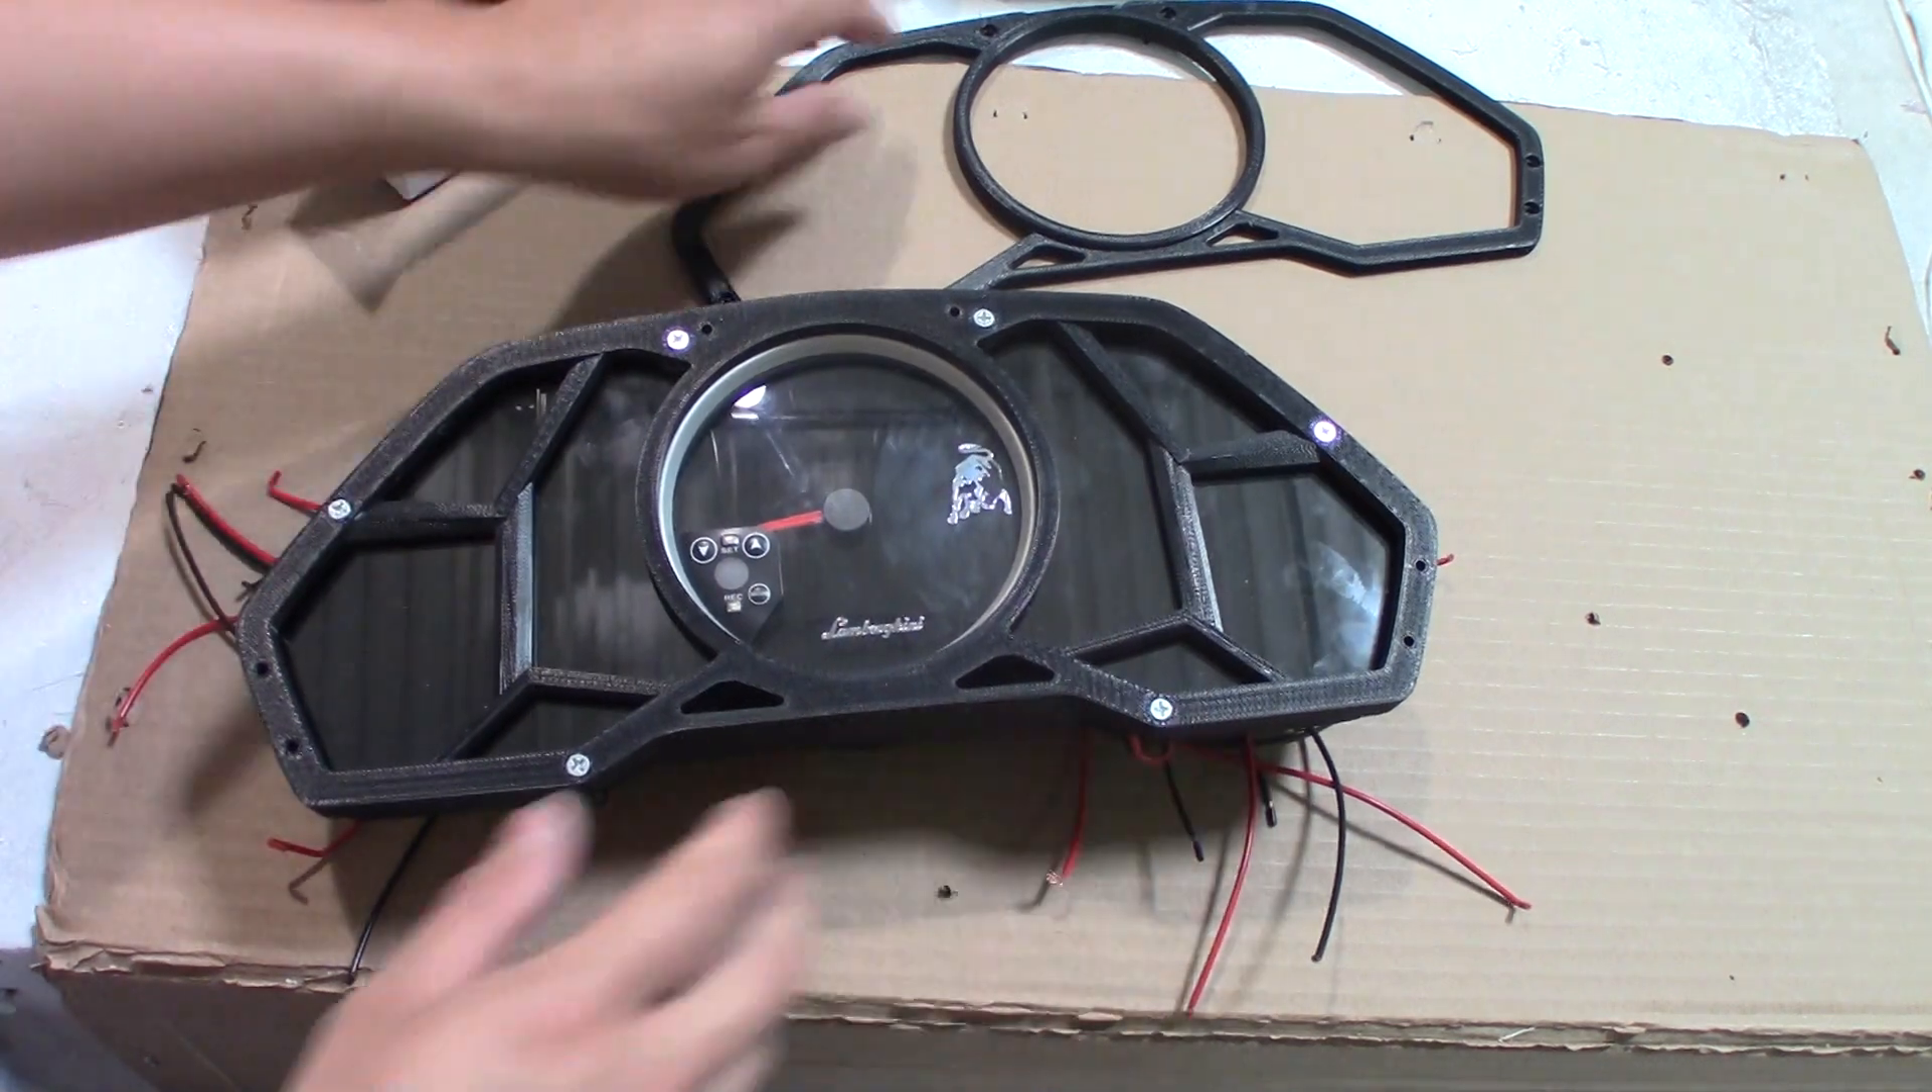That's the gauge with the housing plate on it.